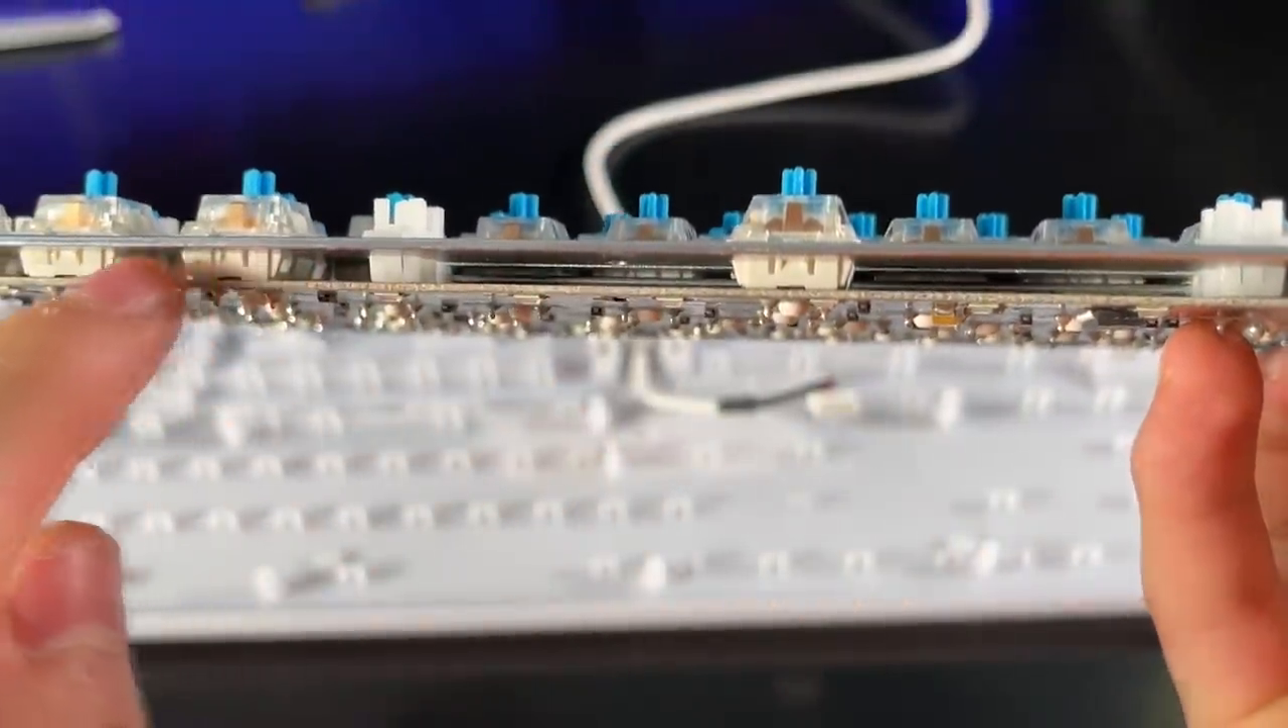What I noticed immediately is that between the base plate and the circuit board is a big gap.